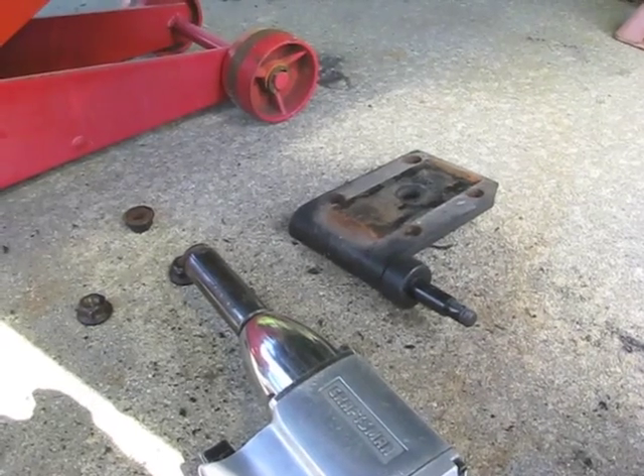And the spring plate is removed.